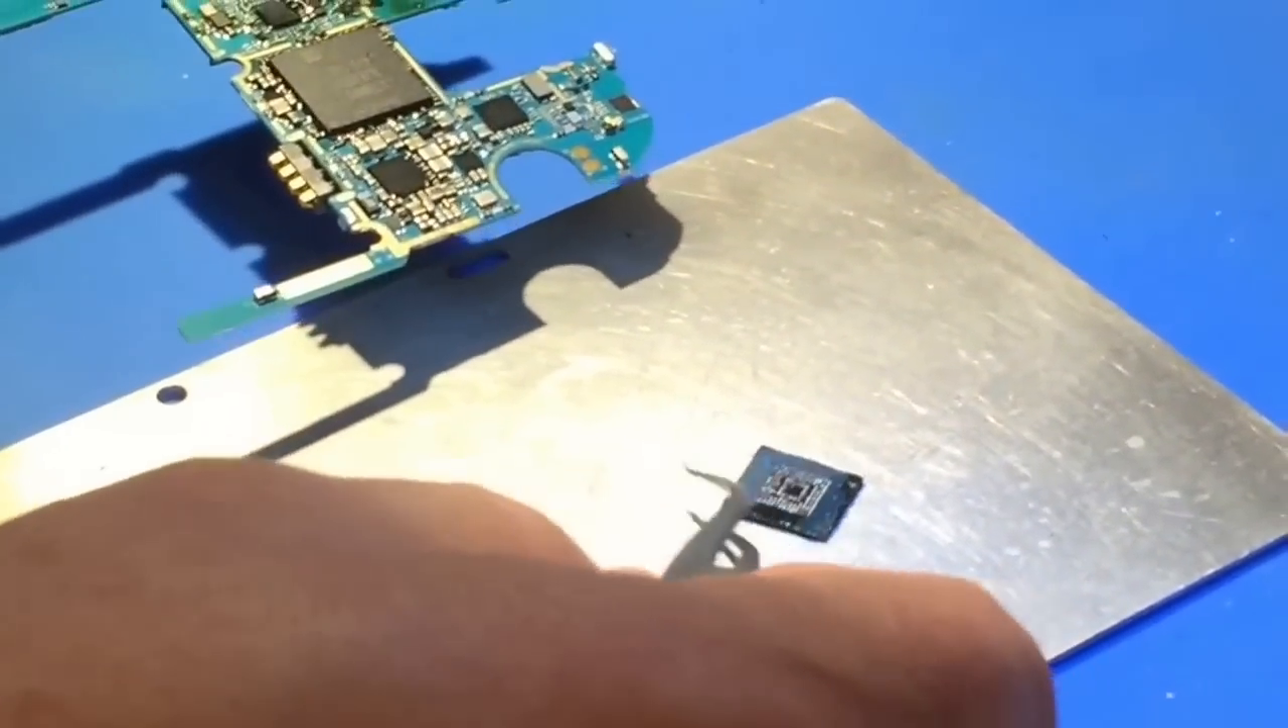Now that we've removed the chip from the board, it's cooled down a little bit.